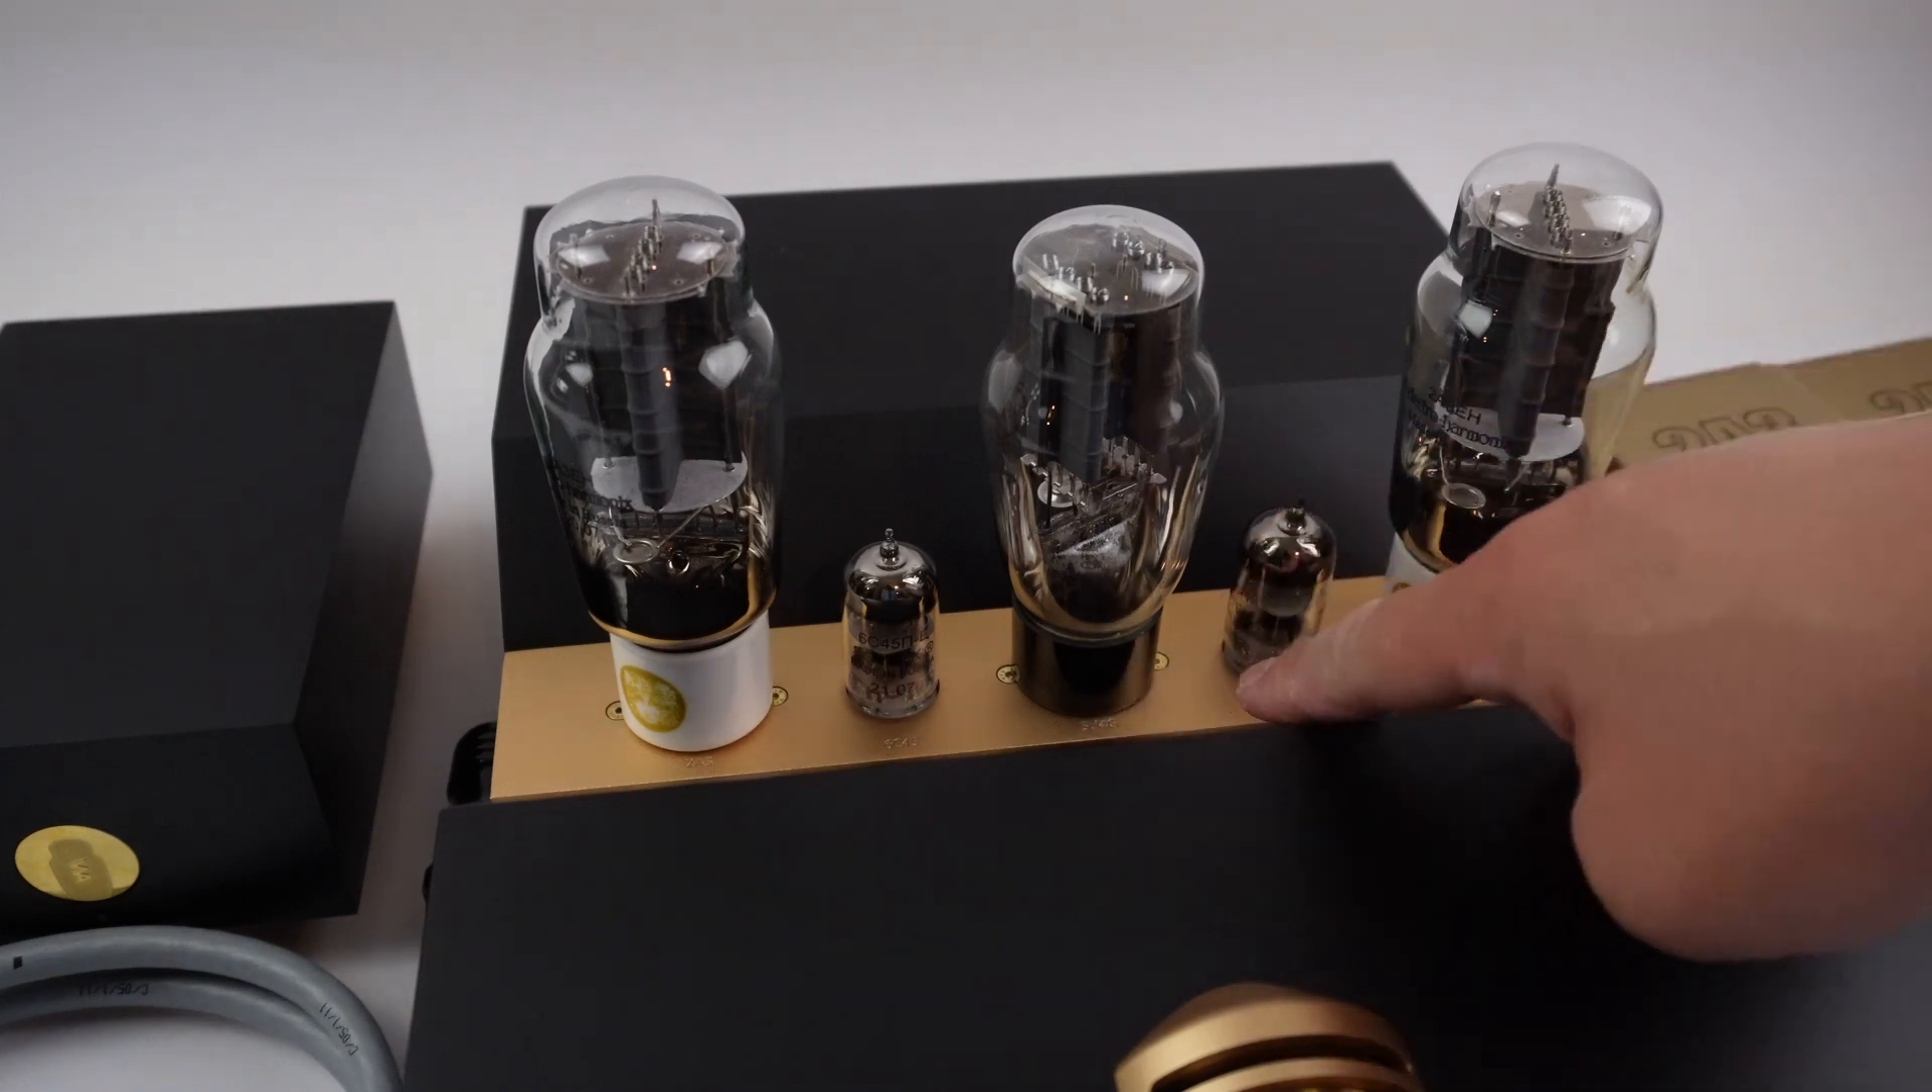Once they are completely seated, you can see that there is very little gap between the tube base and the amplifier itself.